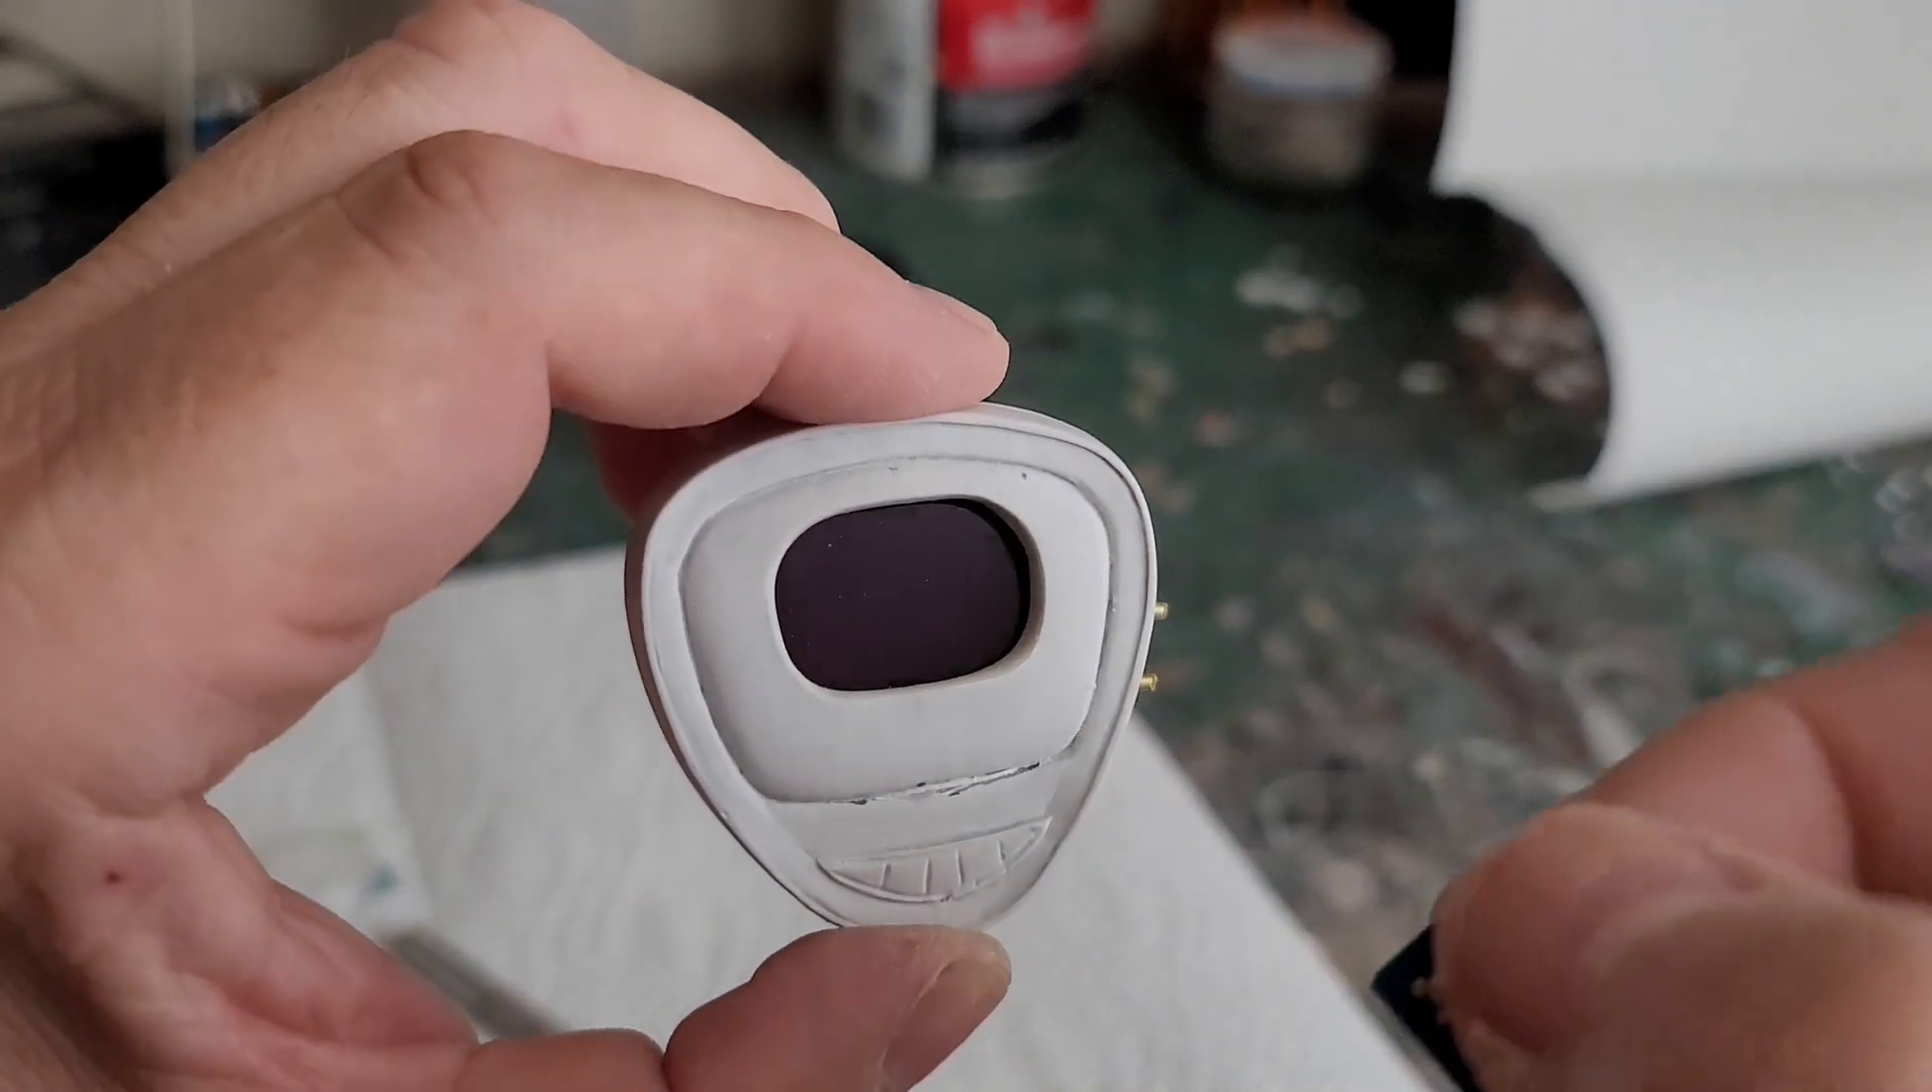So I got the screen dry fitted in and it works beautifully.